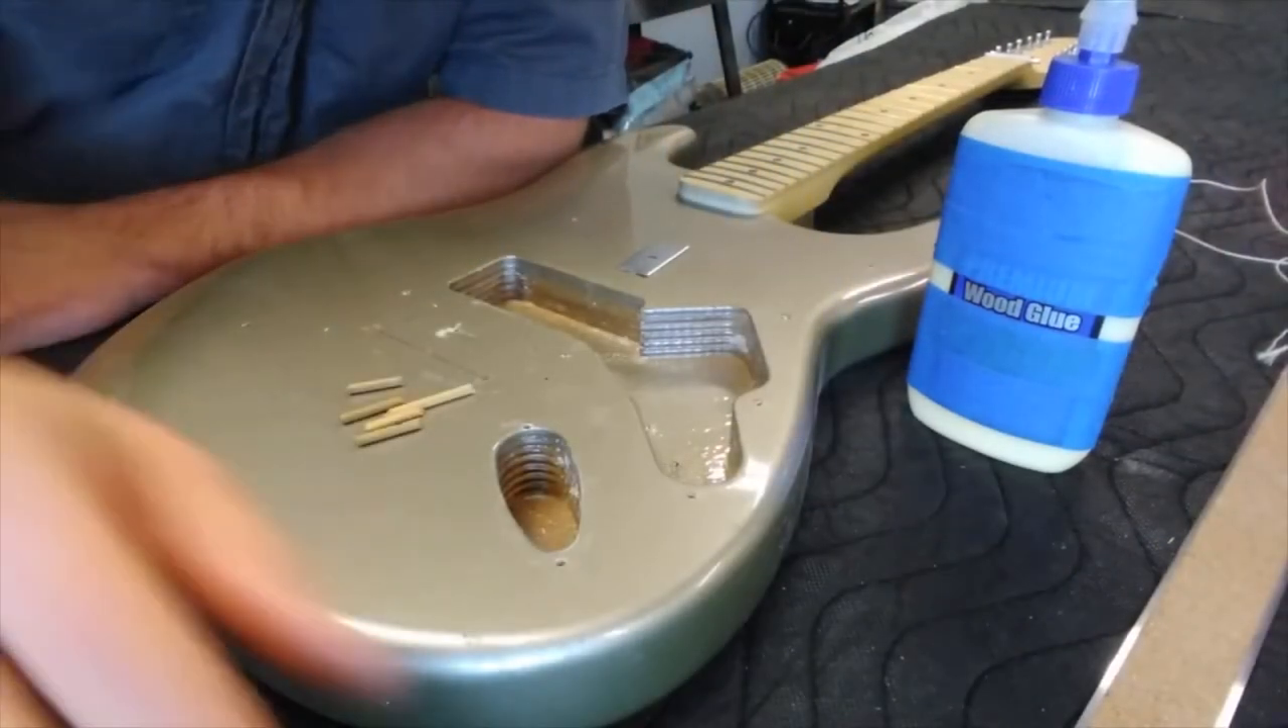I have taken the original six string bridge off of this guitar and this bridge had one two three four five different mounting screws holes that held it to the guitar.